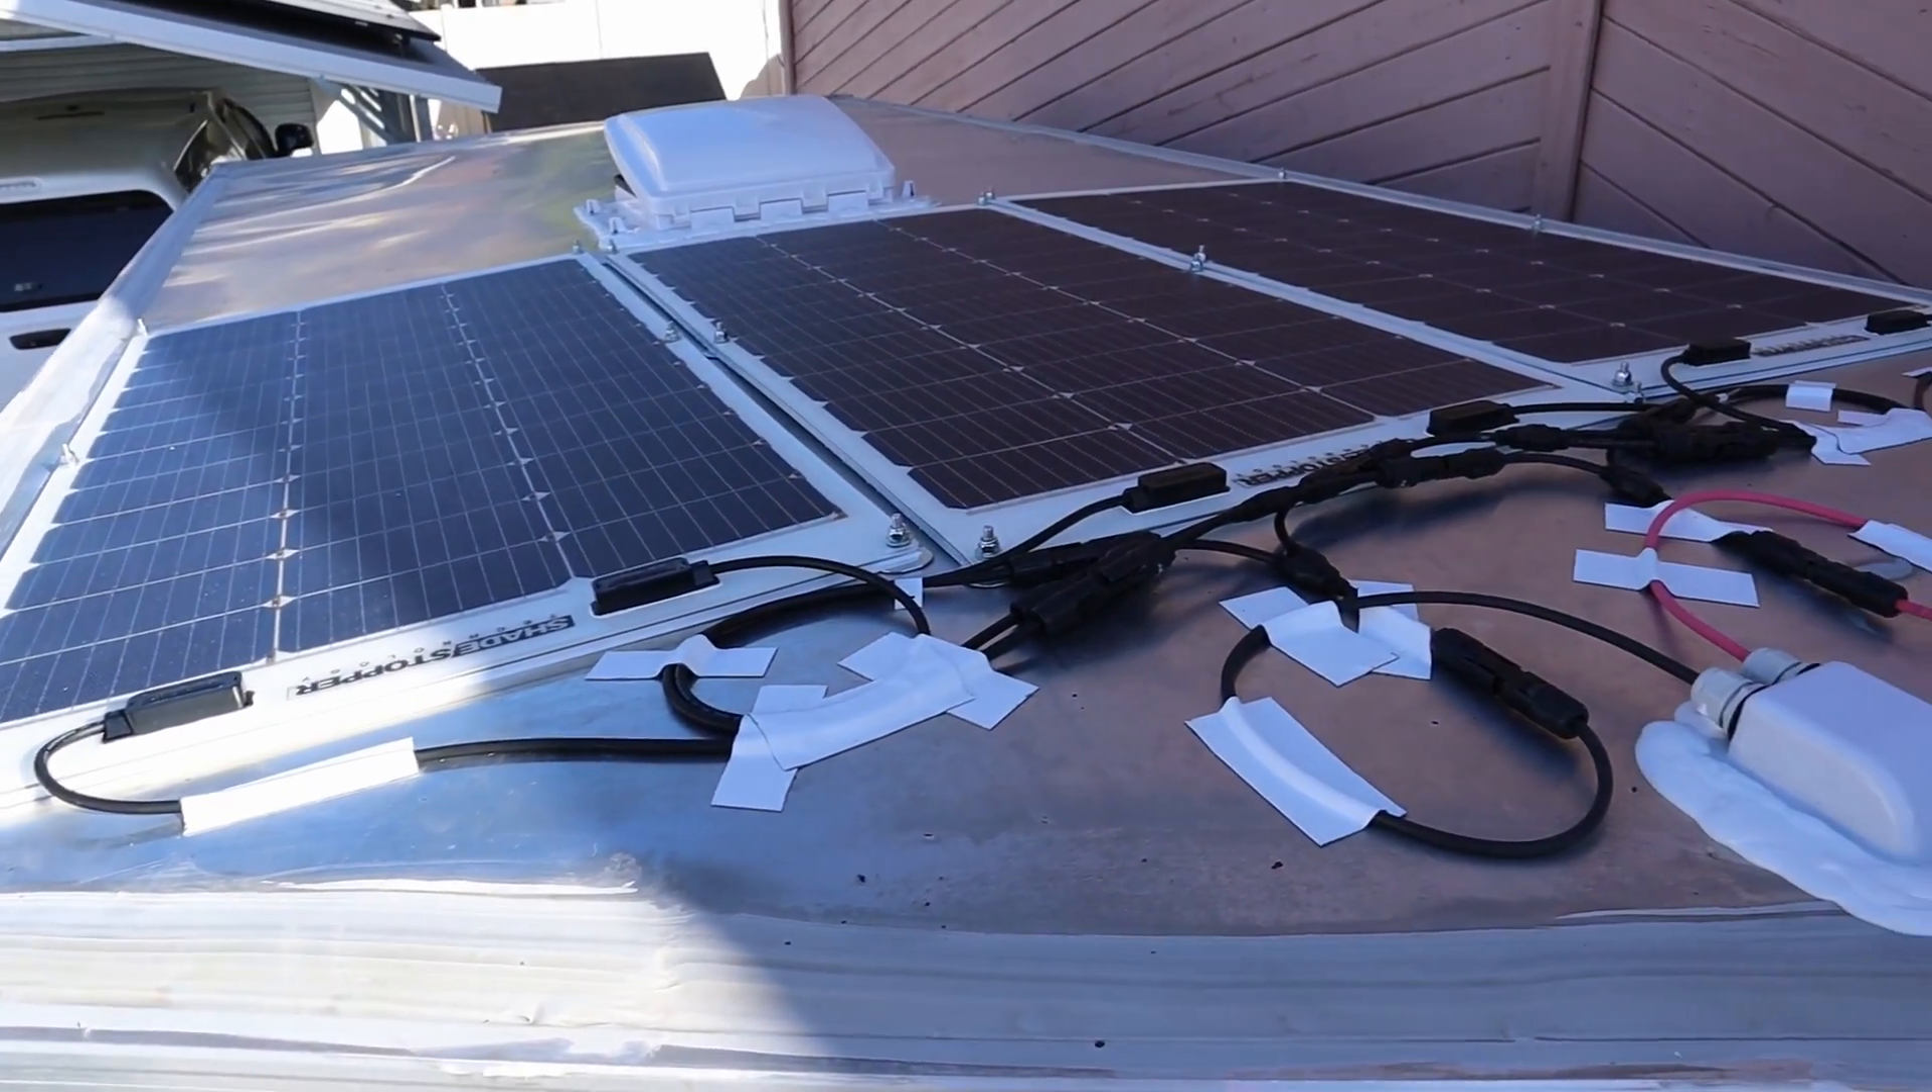All the panels are mounted down. The wiring is completed and here's a closer look at that waterproof cap with the self-leveling sealant on it.